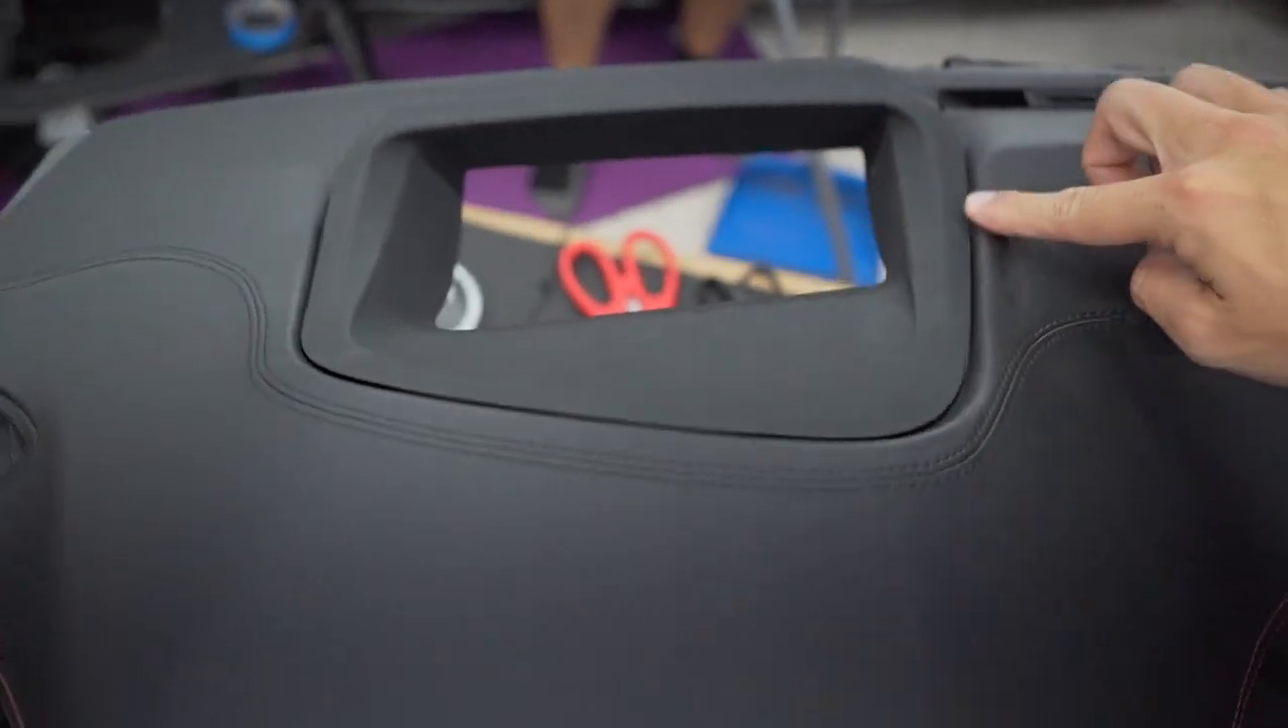I don't know if you guys would be able to see, but you guys see the edges all around are nice and flush. You guys don't see any jankiness.